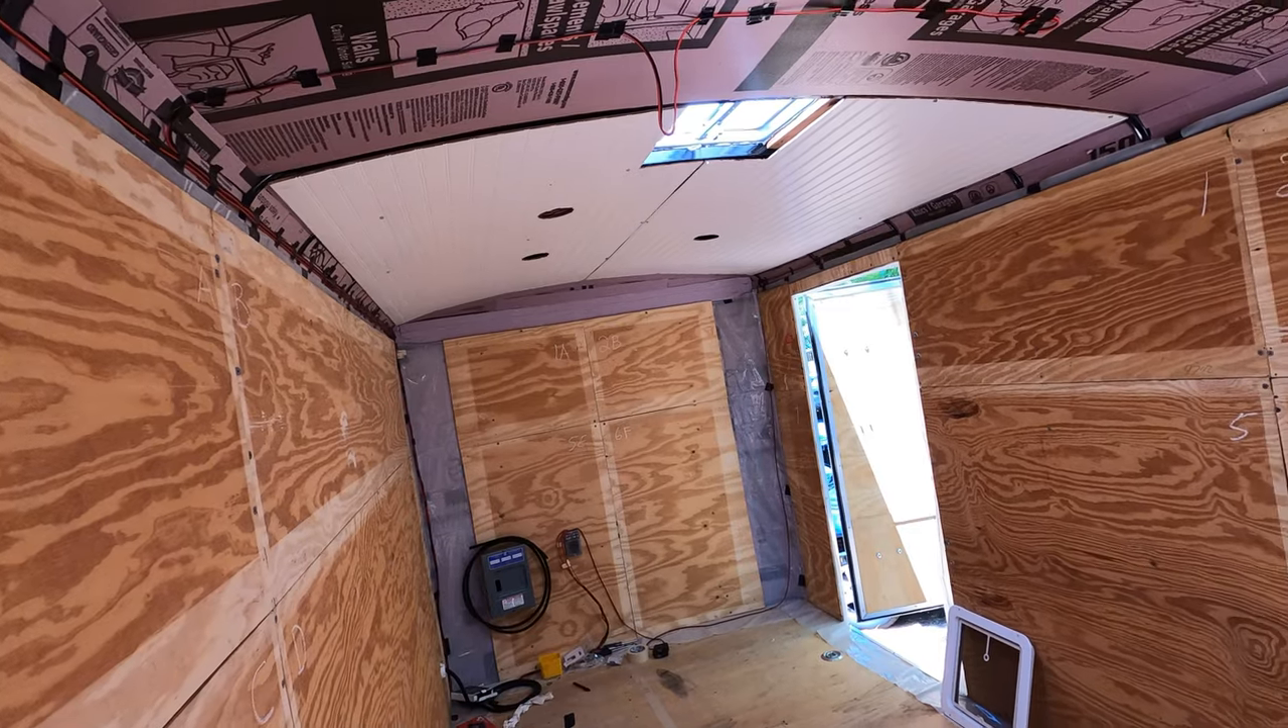Look at that ceiling. We got the ceiling going in. There's a couple more screws I need to put in after I get the other two pieces in.